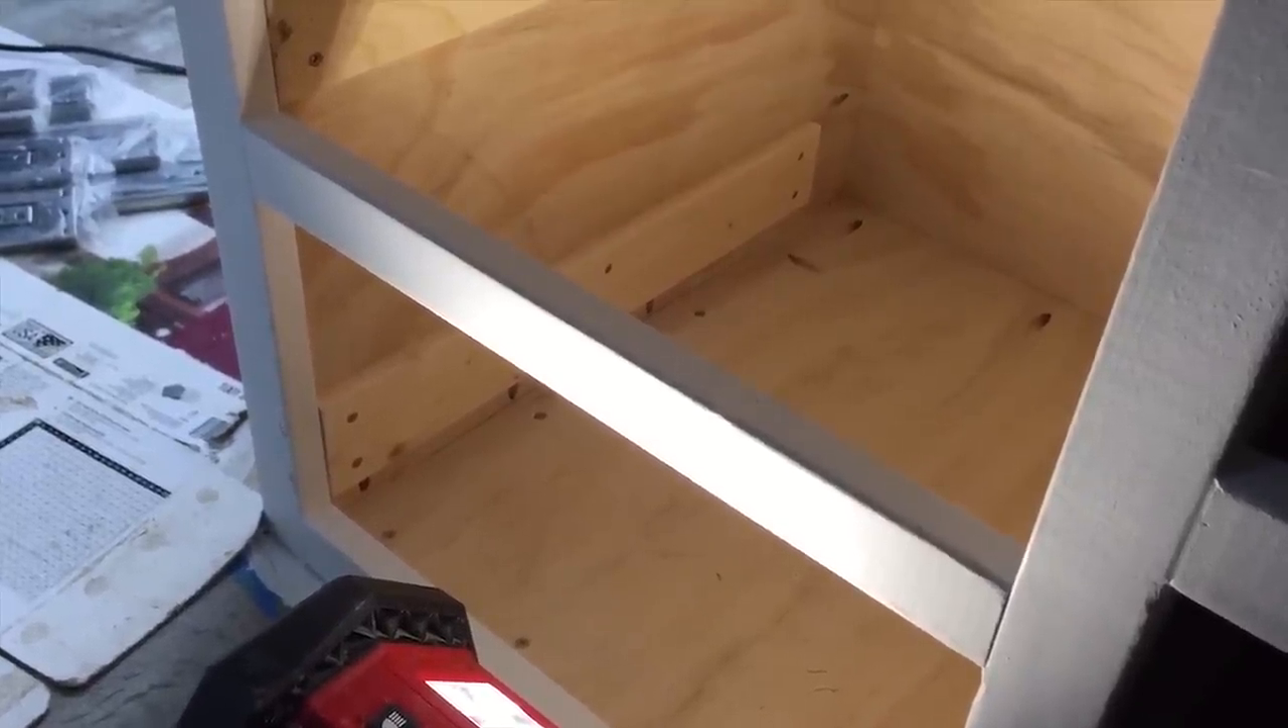The side rails are now in. These are the supports that will hold on to the drawer slides.